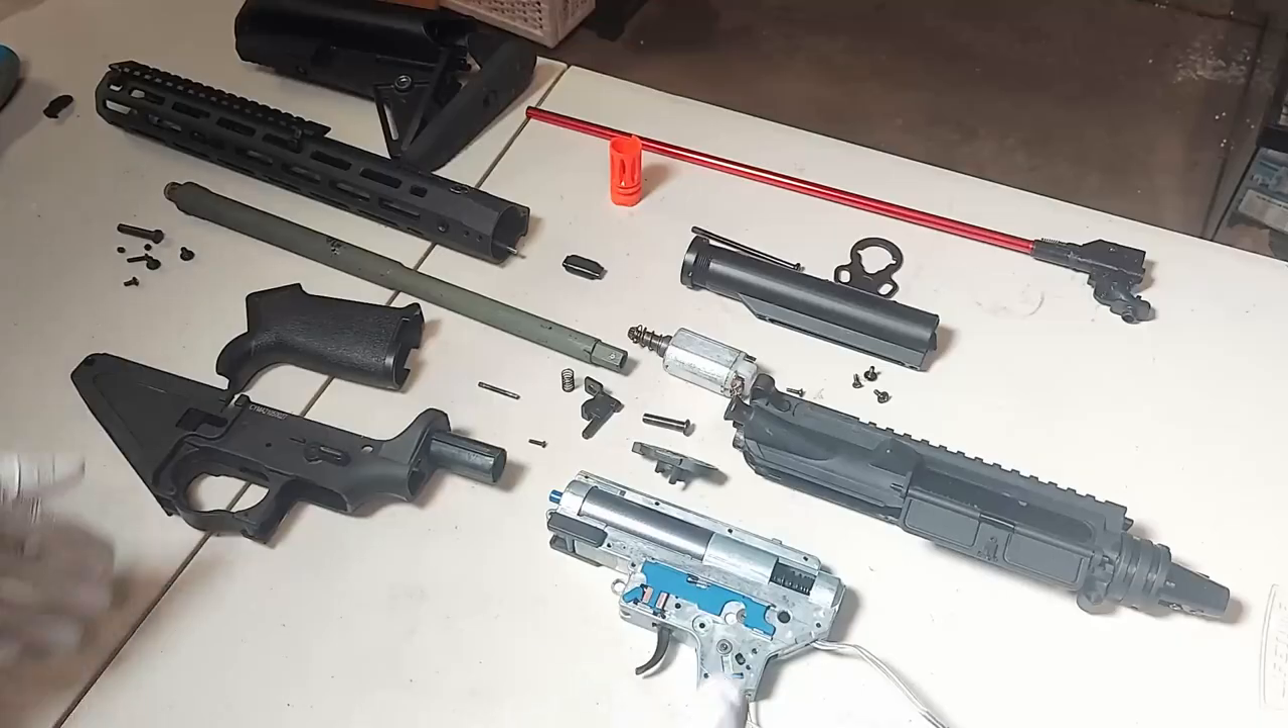So that's actually the entire rifle disassembled.